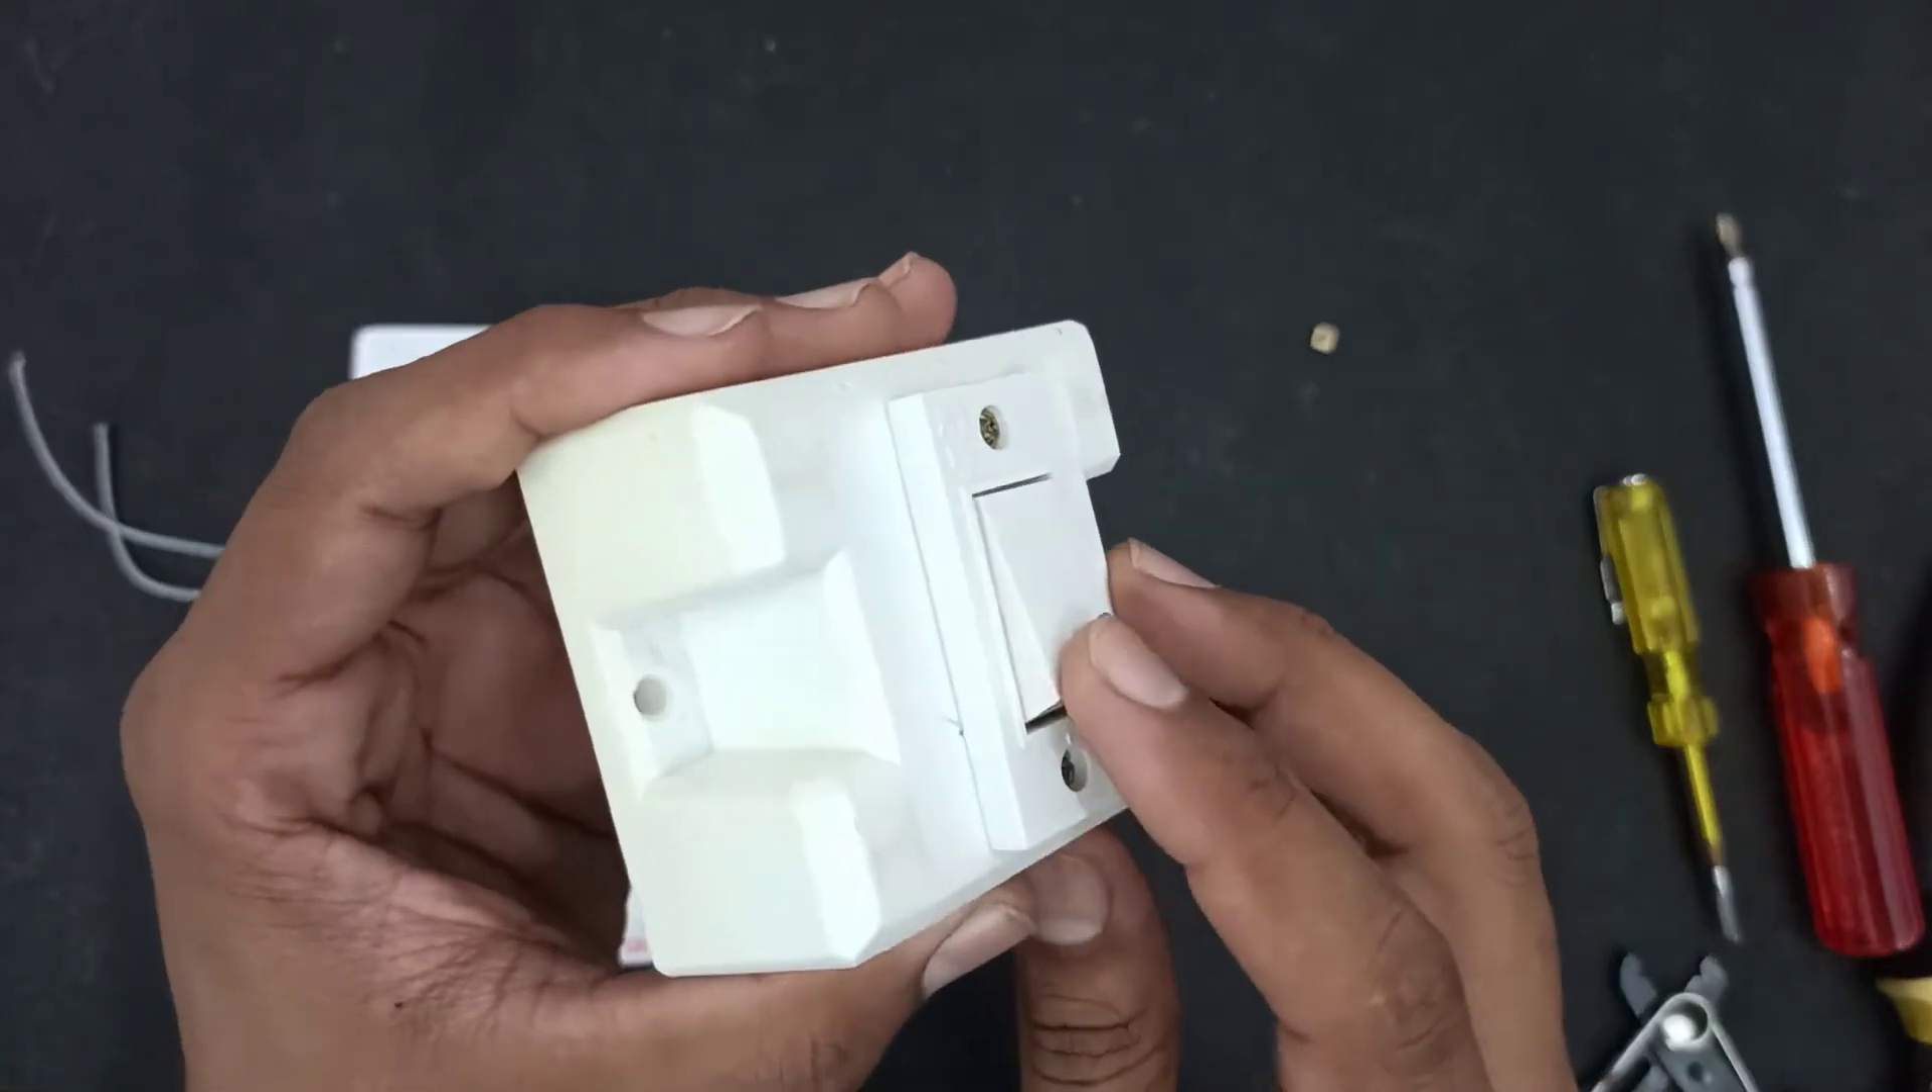तो friends हमने यहाँ पर यह switch लगा लिया है।